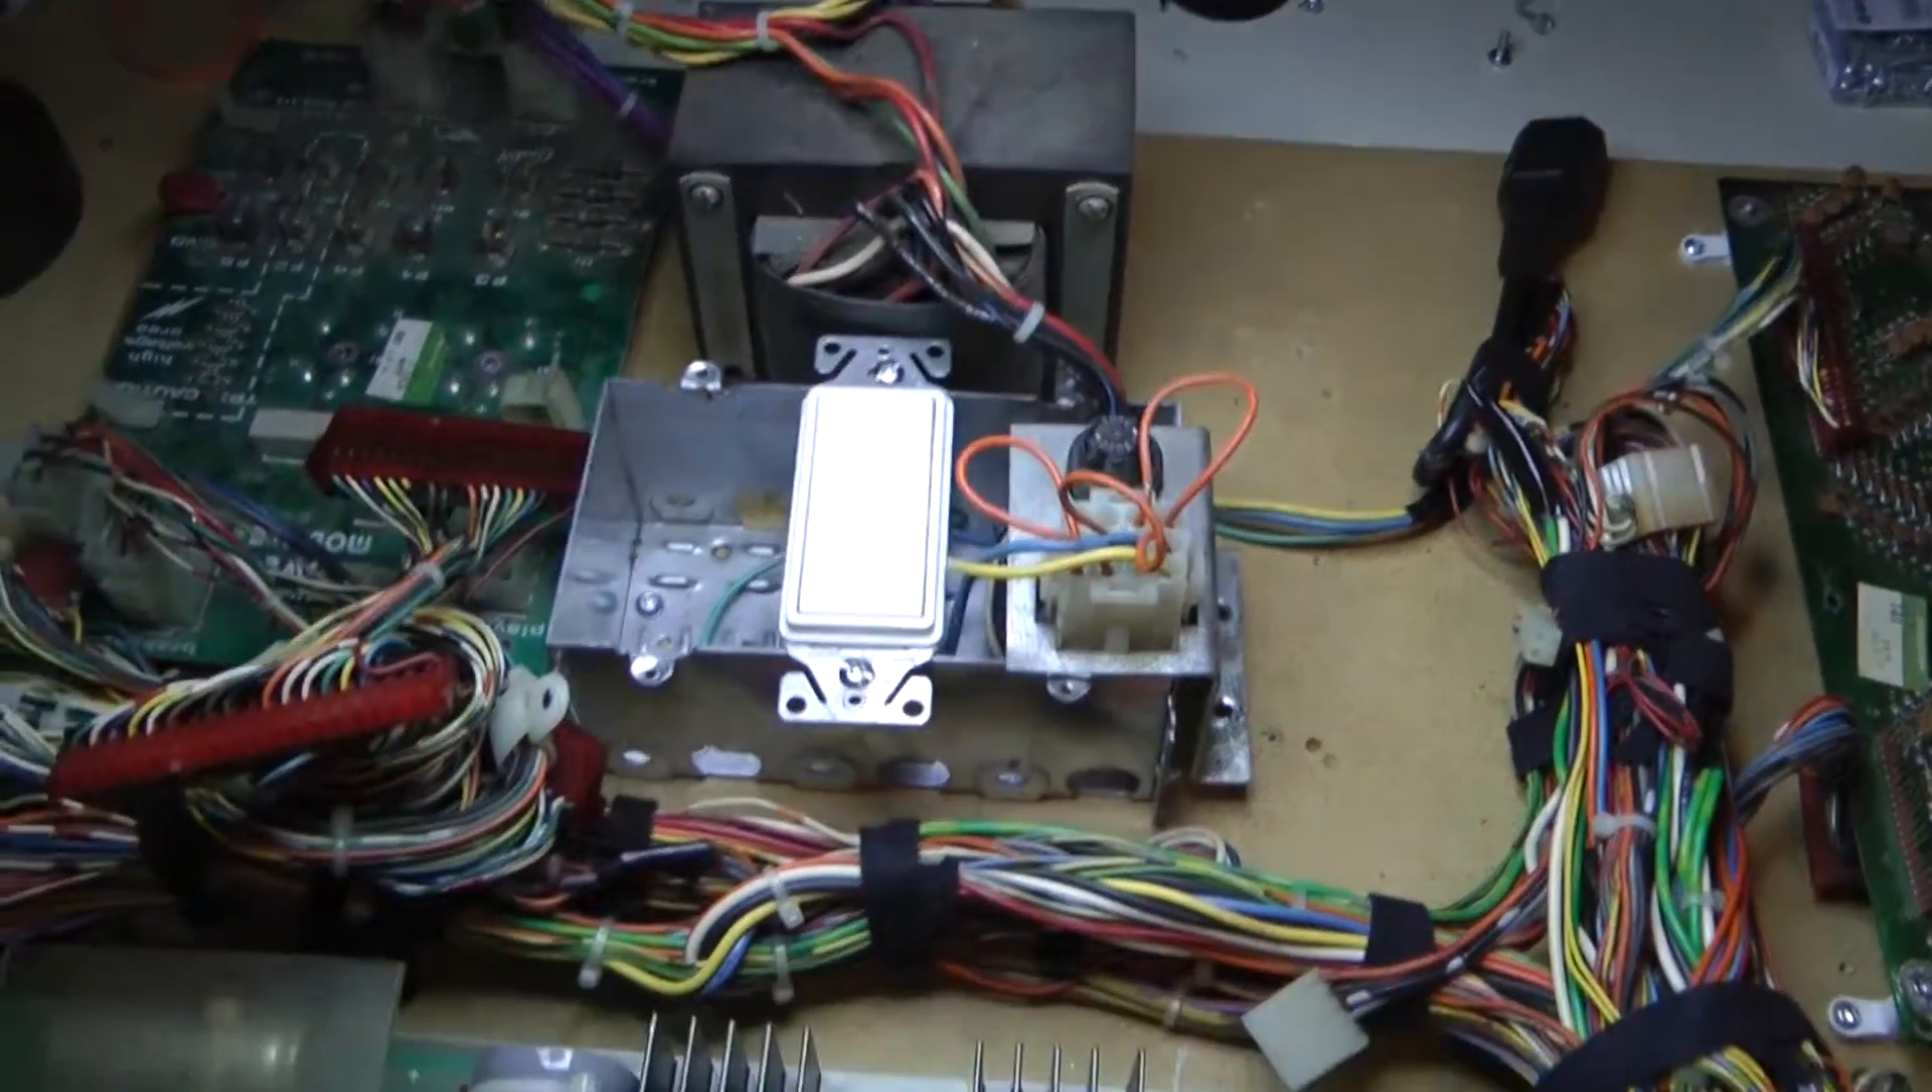I have a switch for the mains. Later on I'll add another switch for the high voltage.